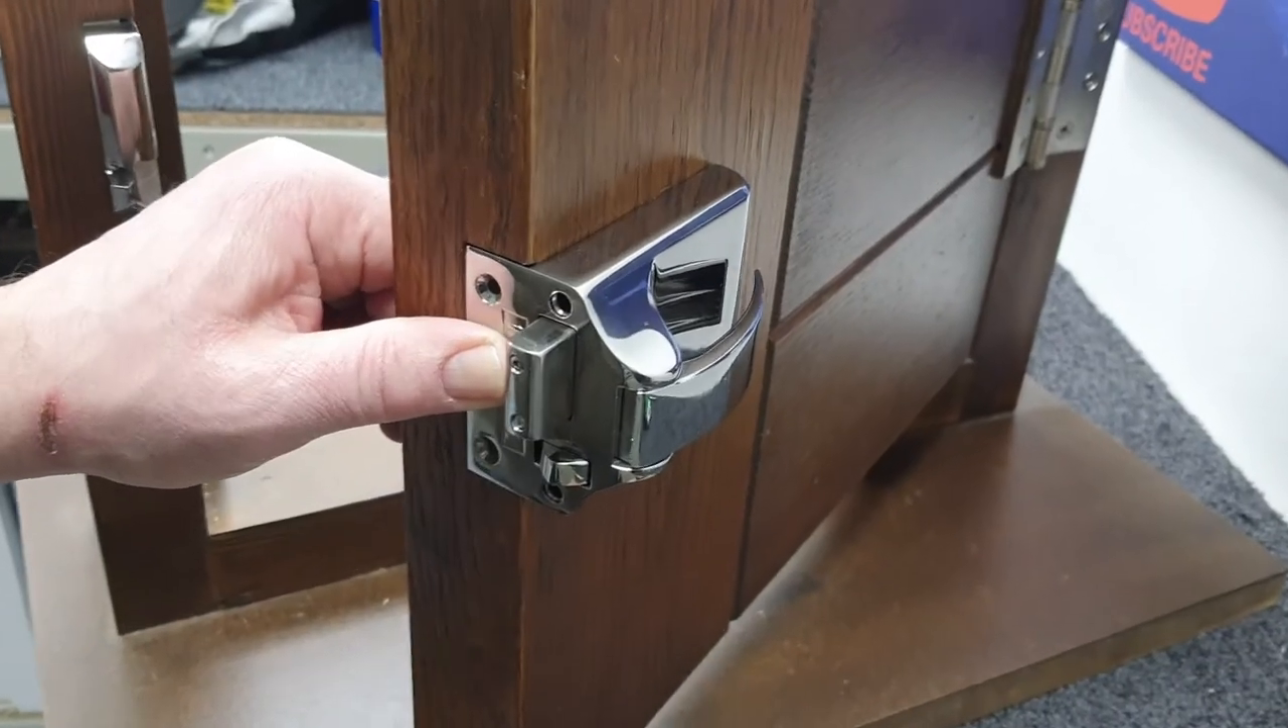And now the lock case is on the door.